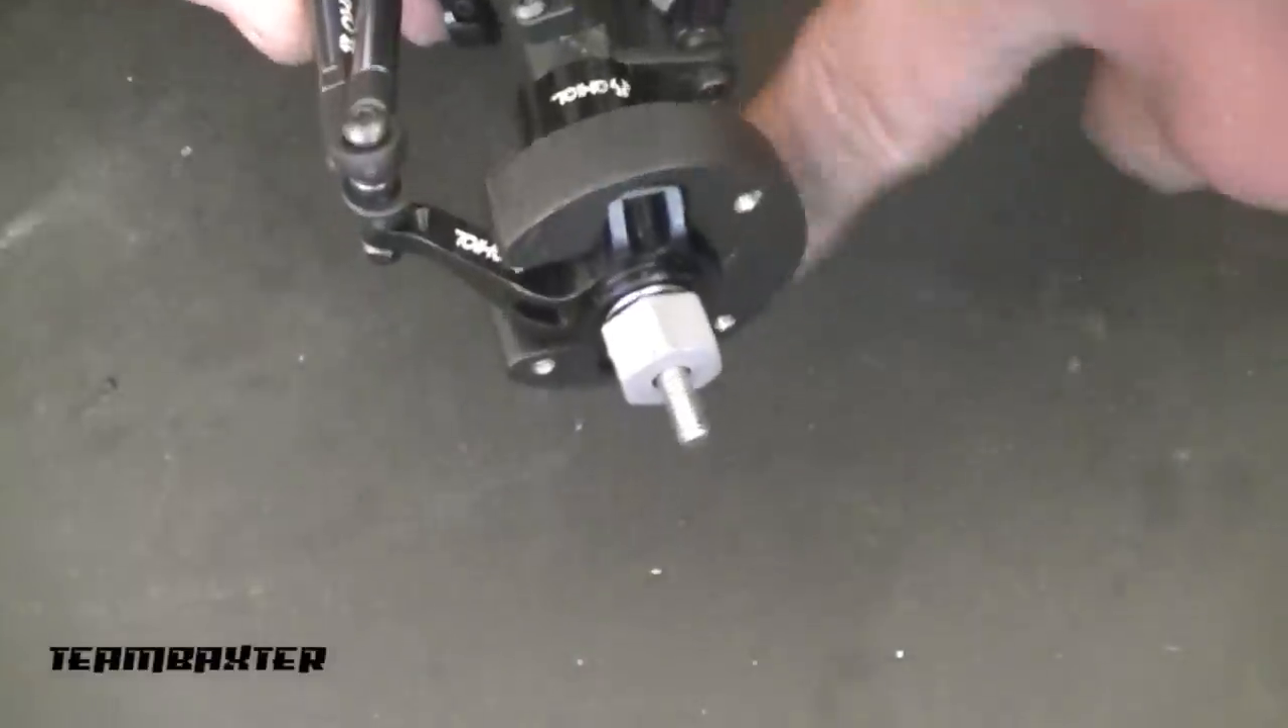Here's the knuckle weight installed on my aluminum axial knuckle.